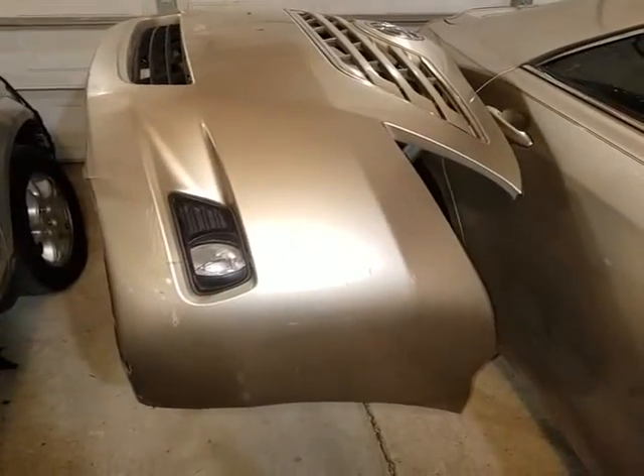Okay so here's the bumper cover removed.